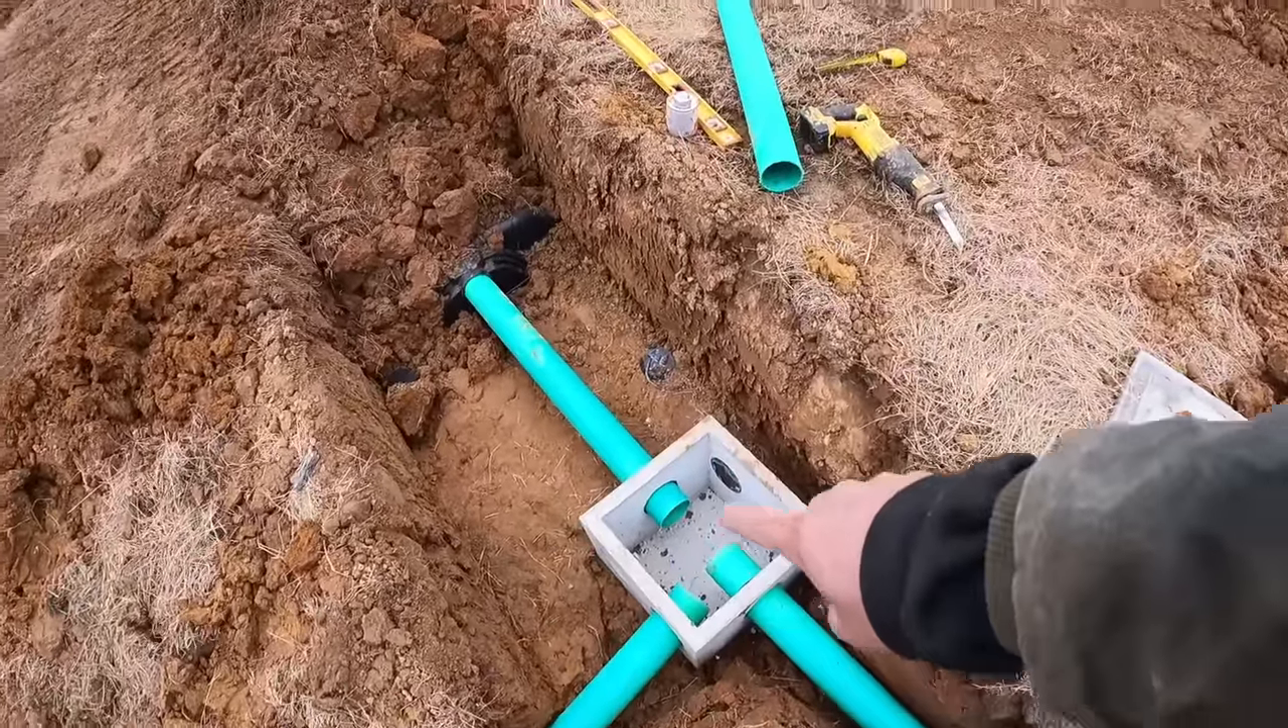Matt's got his D-box plumbed.